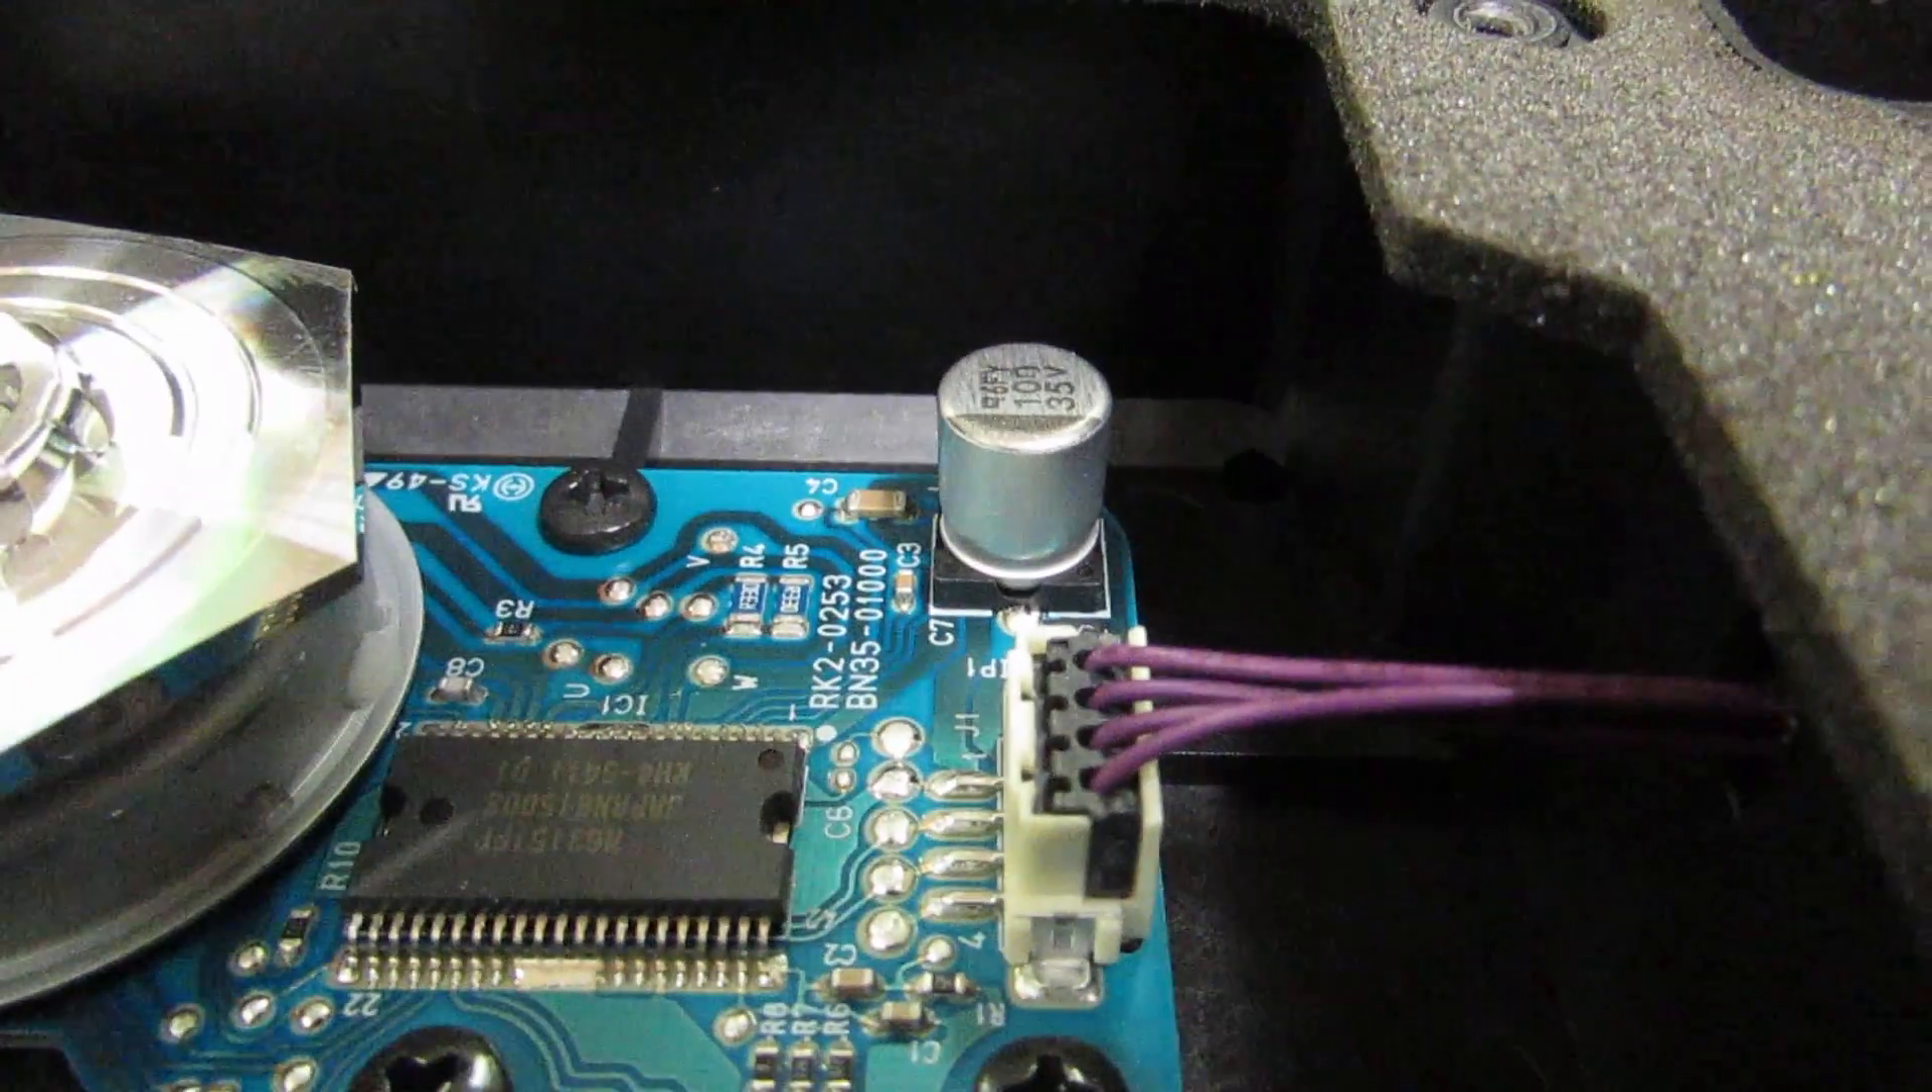You can see the four wires right there going into the board.